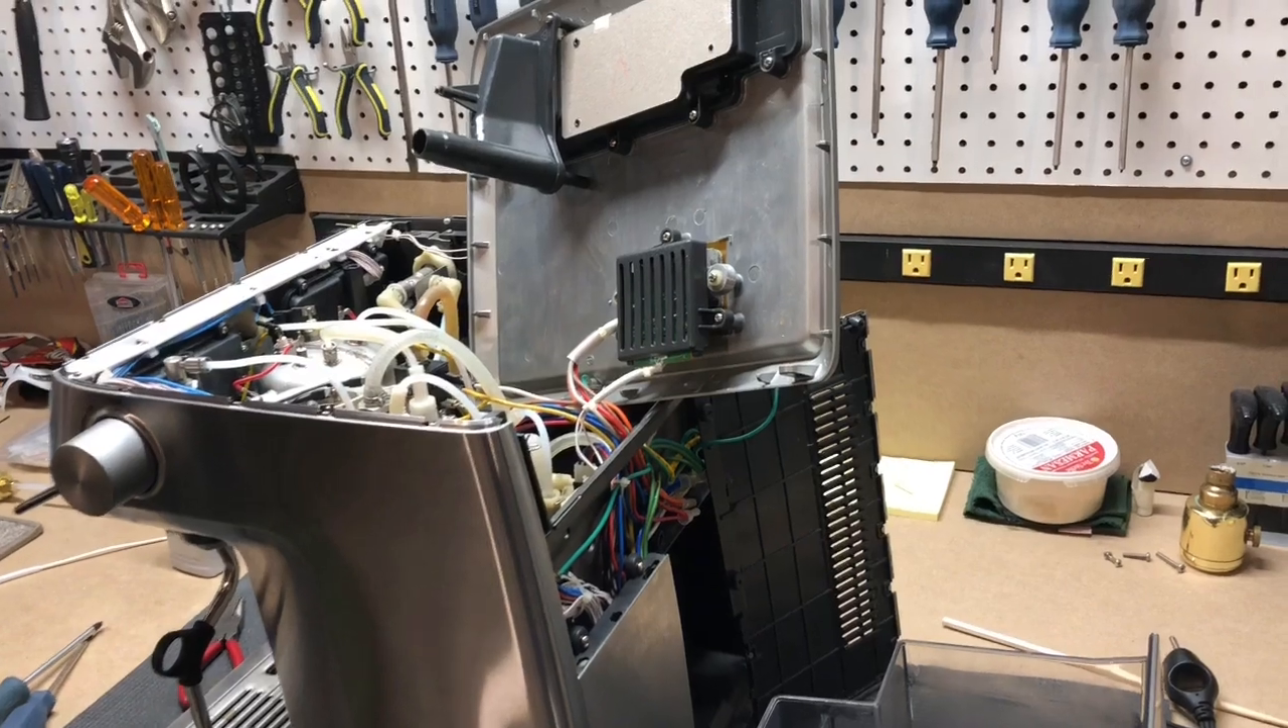Here's the machine with the rear panel and the top cover removed.